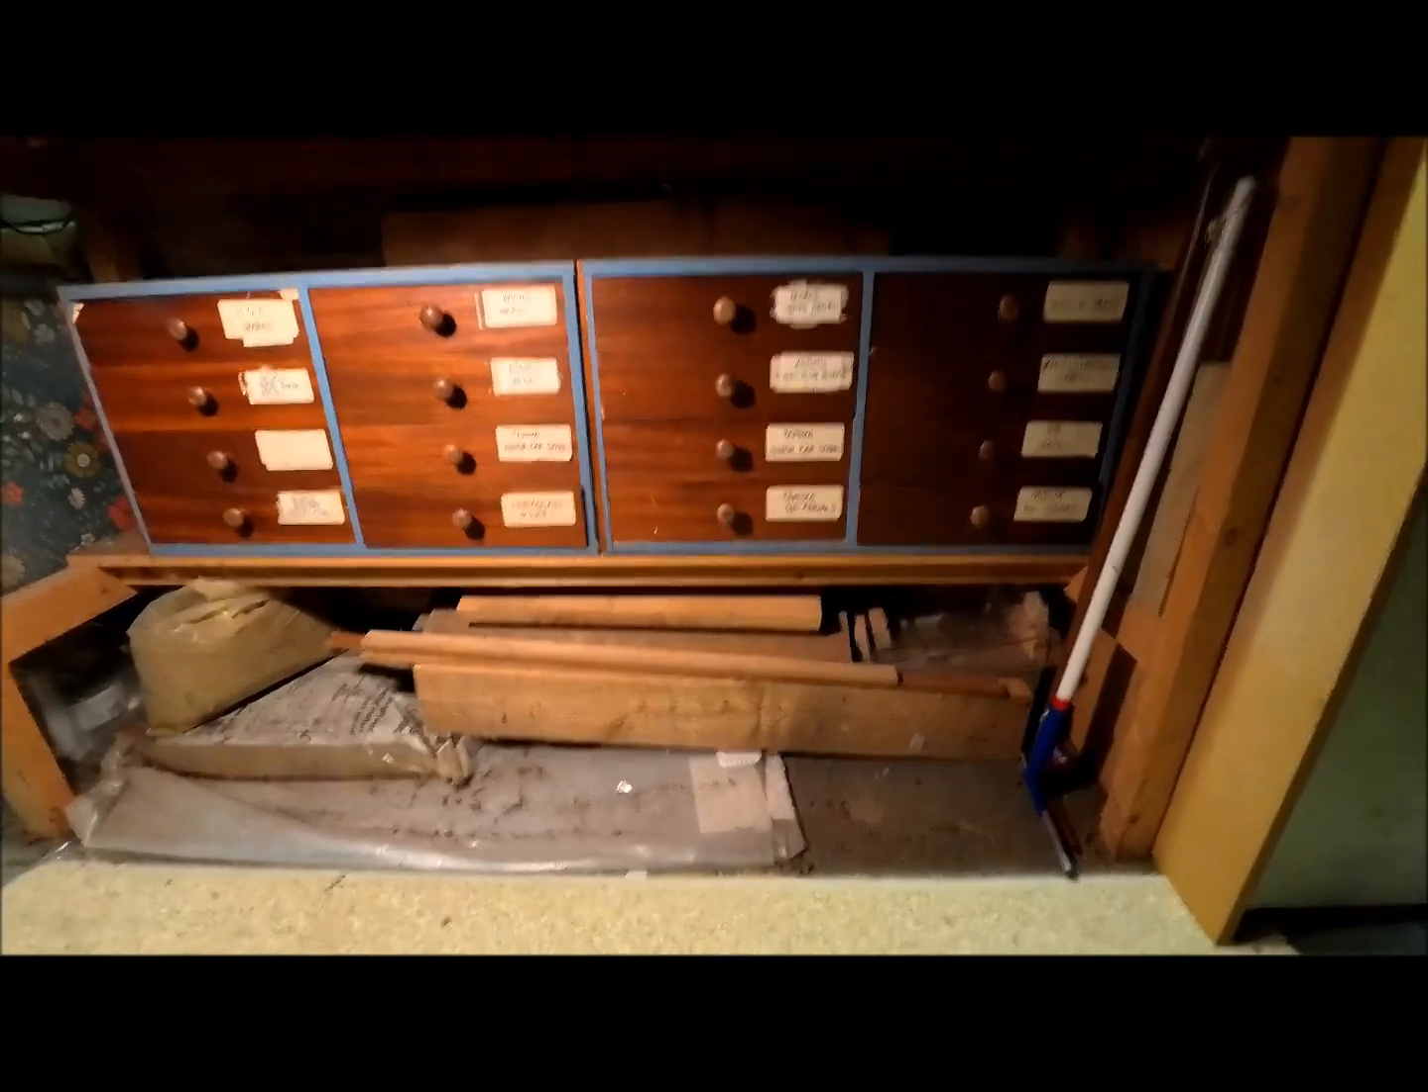I managed to get both the drawer units underneath here on the shelf under the workbench.